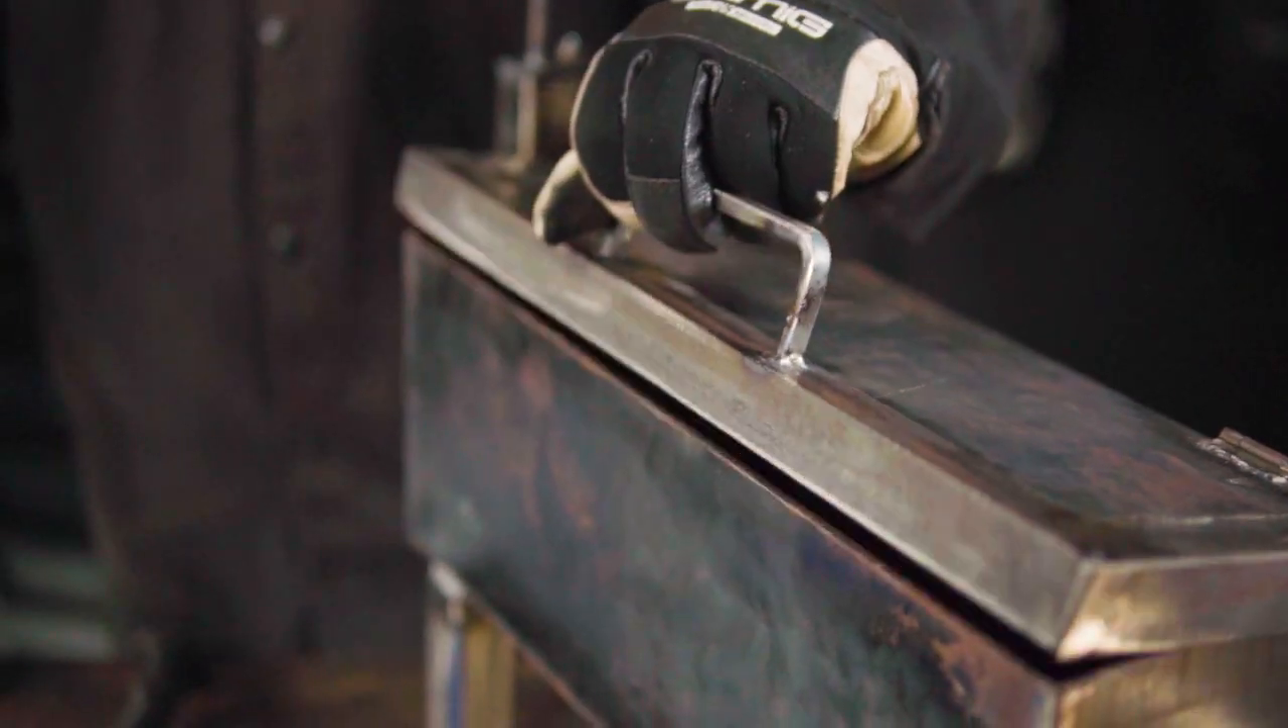Your lid should now be fully assembled.